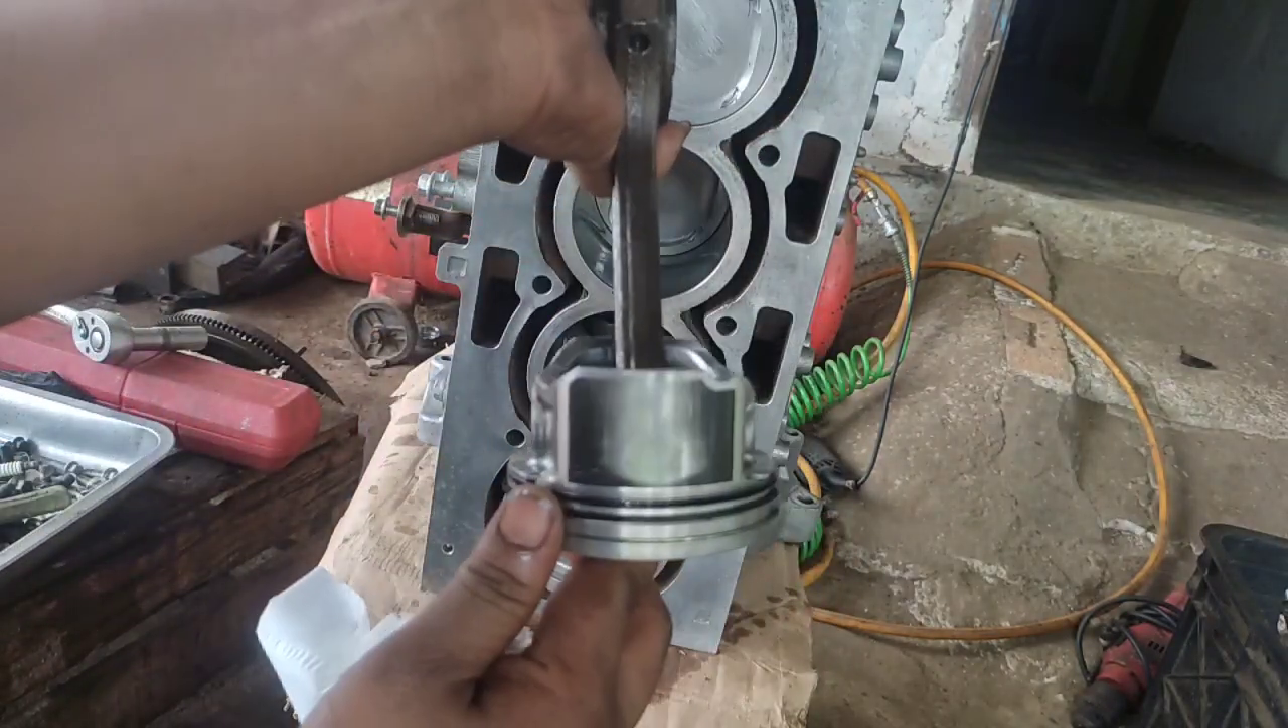Ini ring piston barunya udah dipasang.